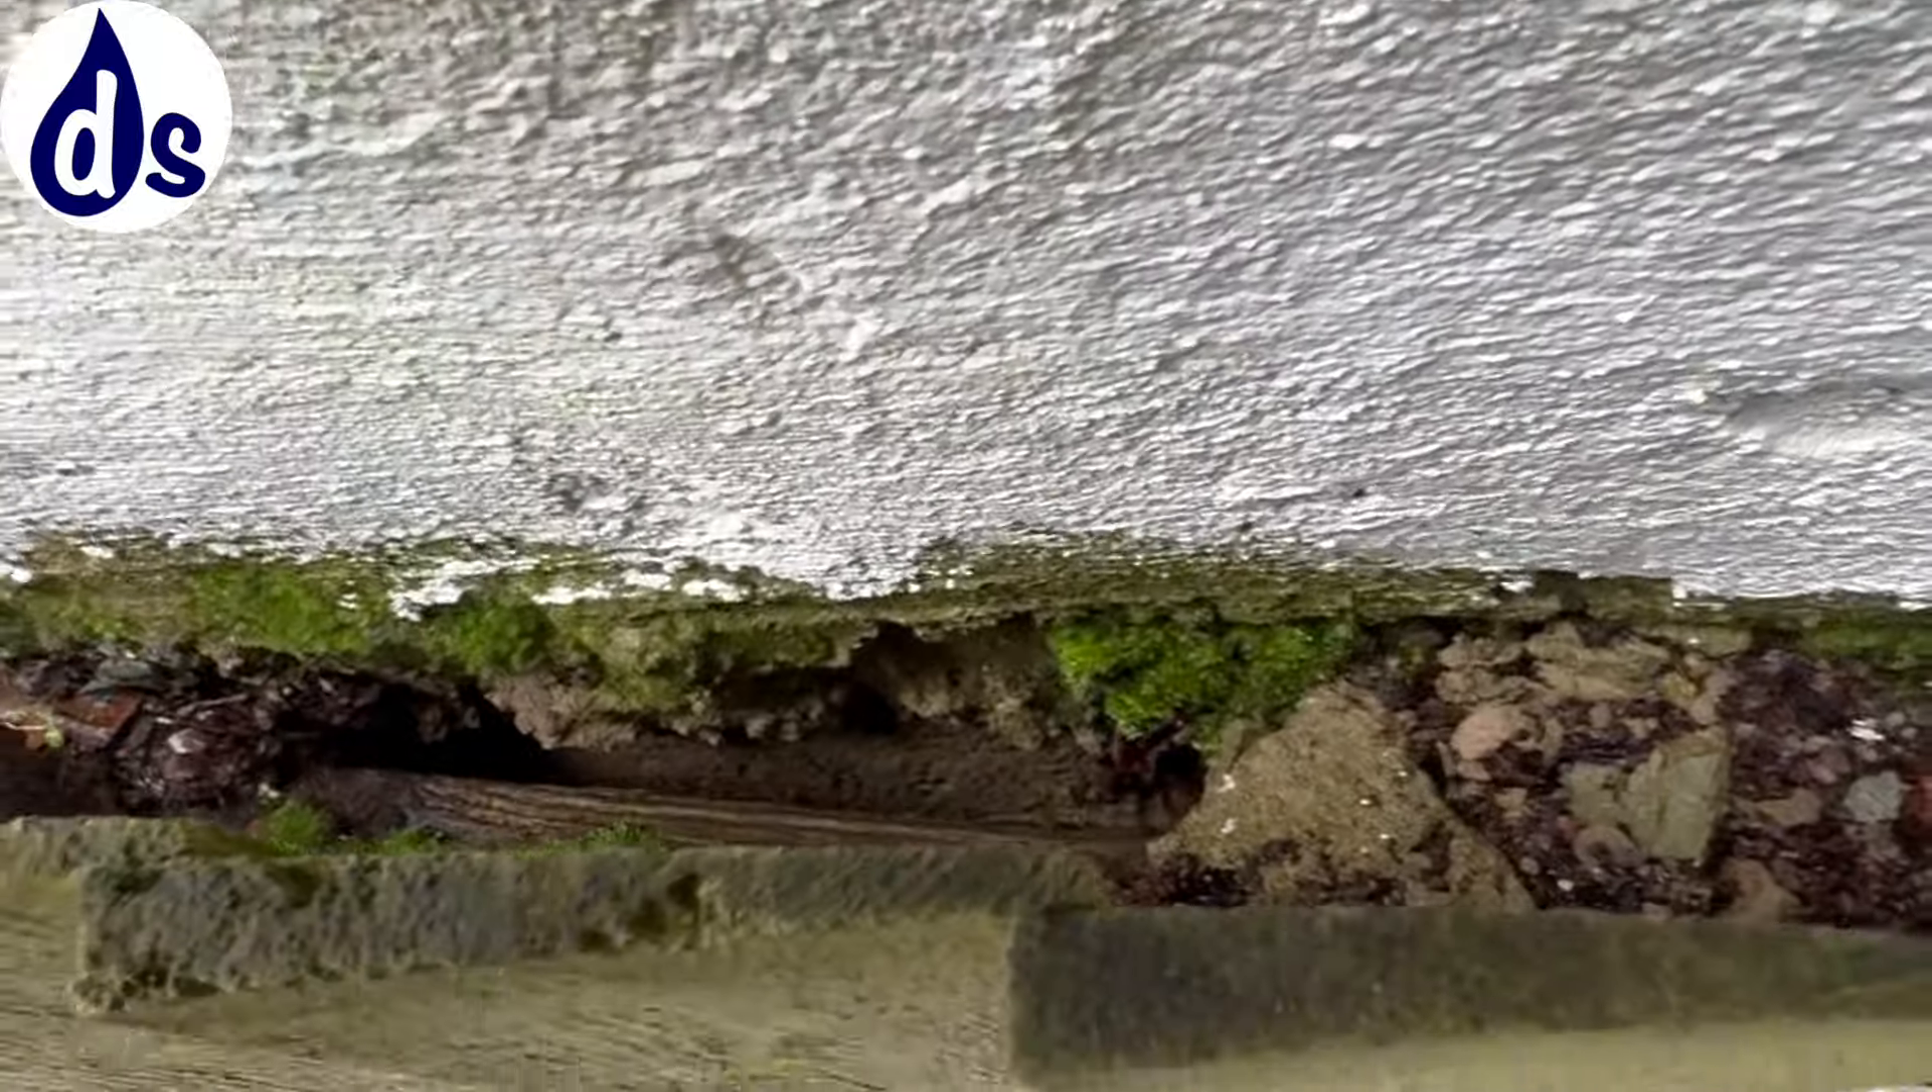I'm going to put it on video, but yes, there is a gap here, and yes, any rainwater going down there is going to find its way into the property, unless it's fully rendered, which is difficult to tell.